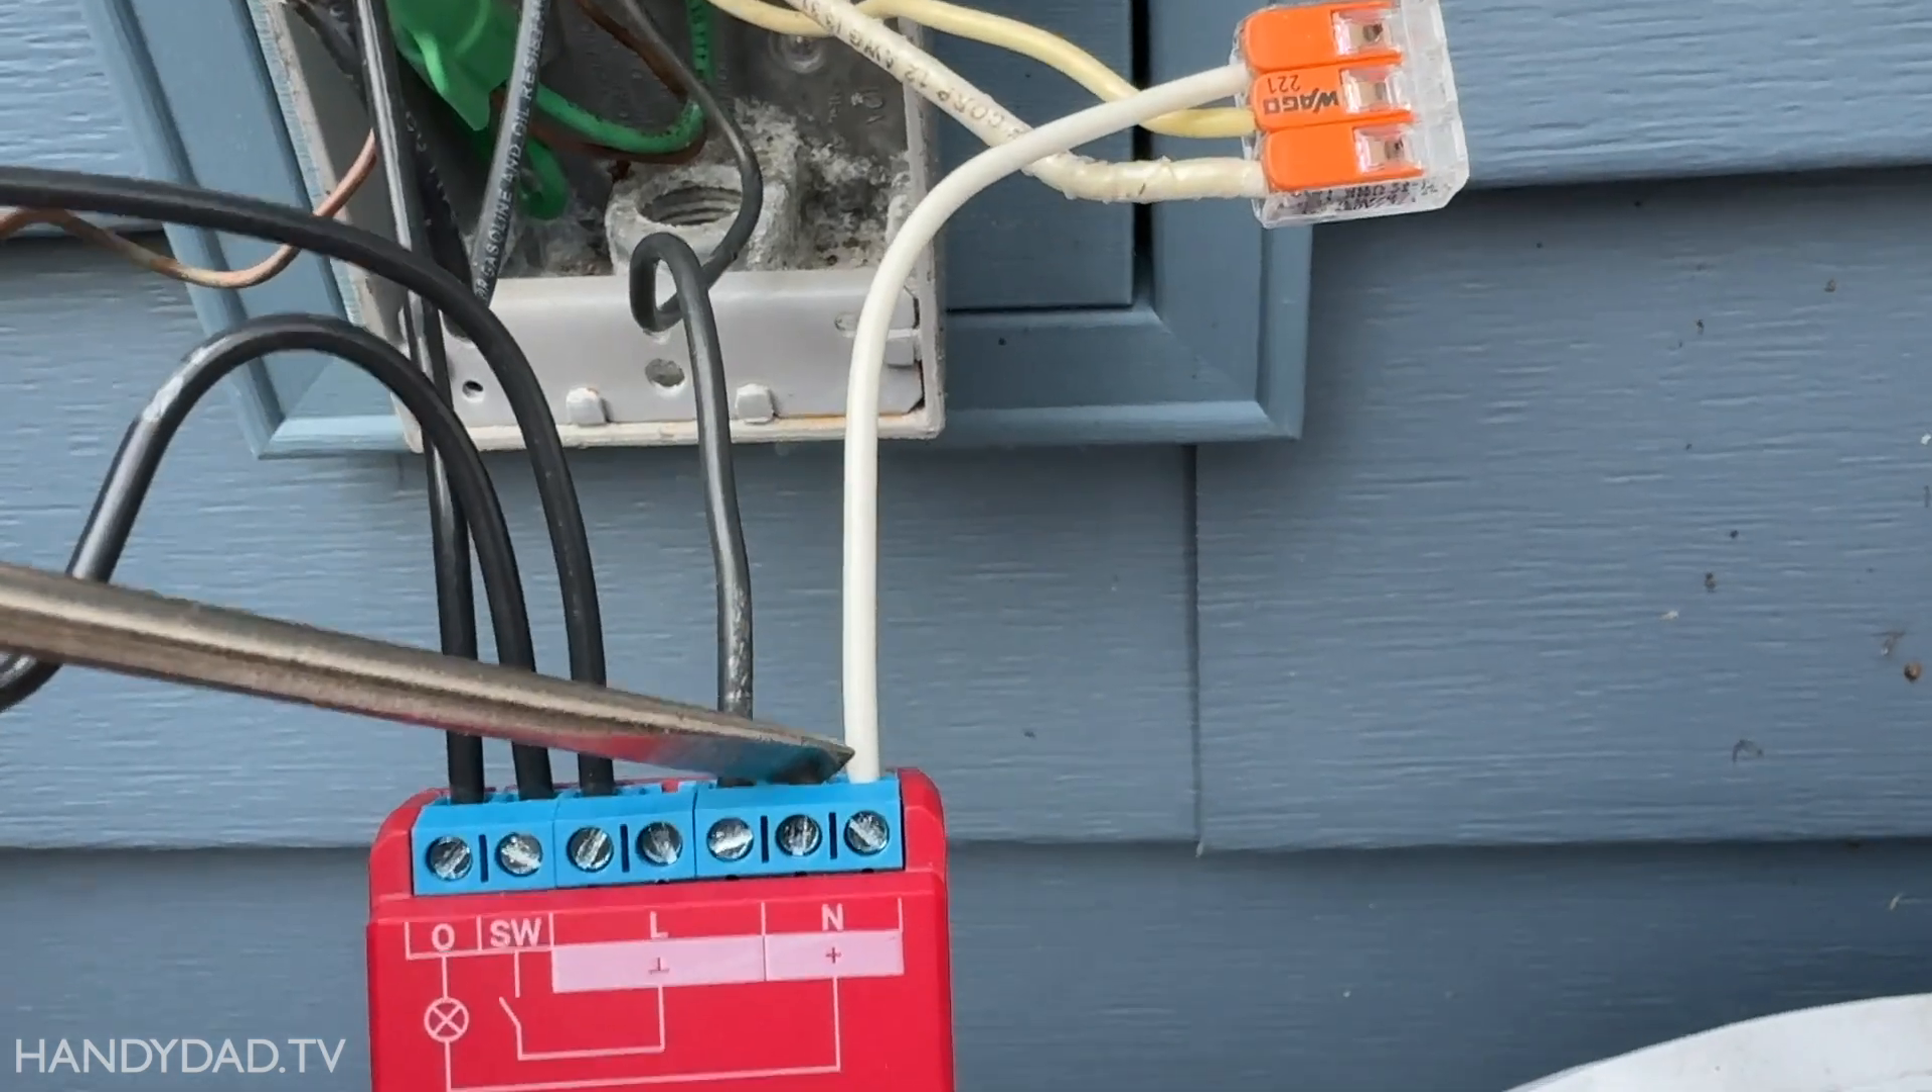You can see all the white wires are under this Wago connector. So they're pigtailed all together. And they're brought over to the Shelly right here.